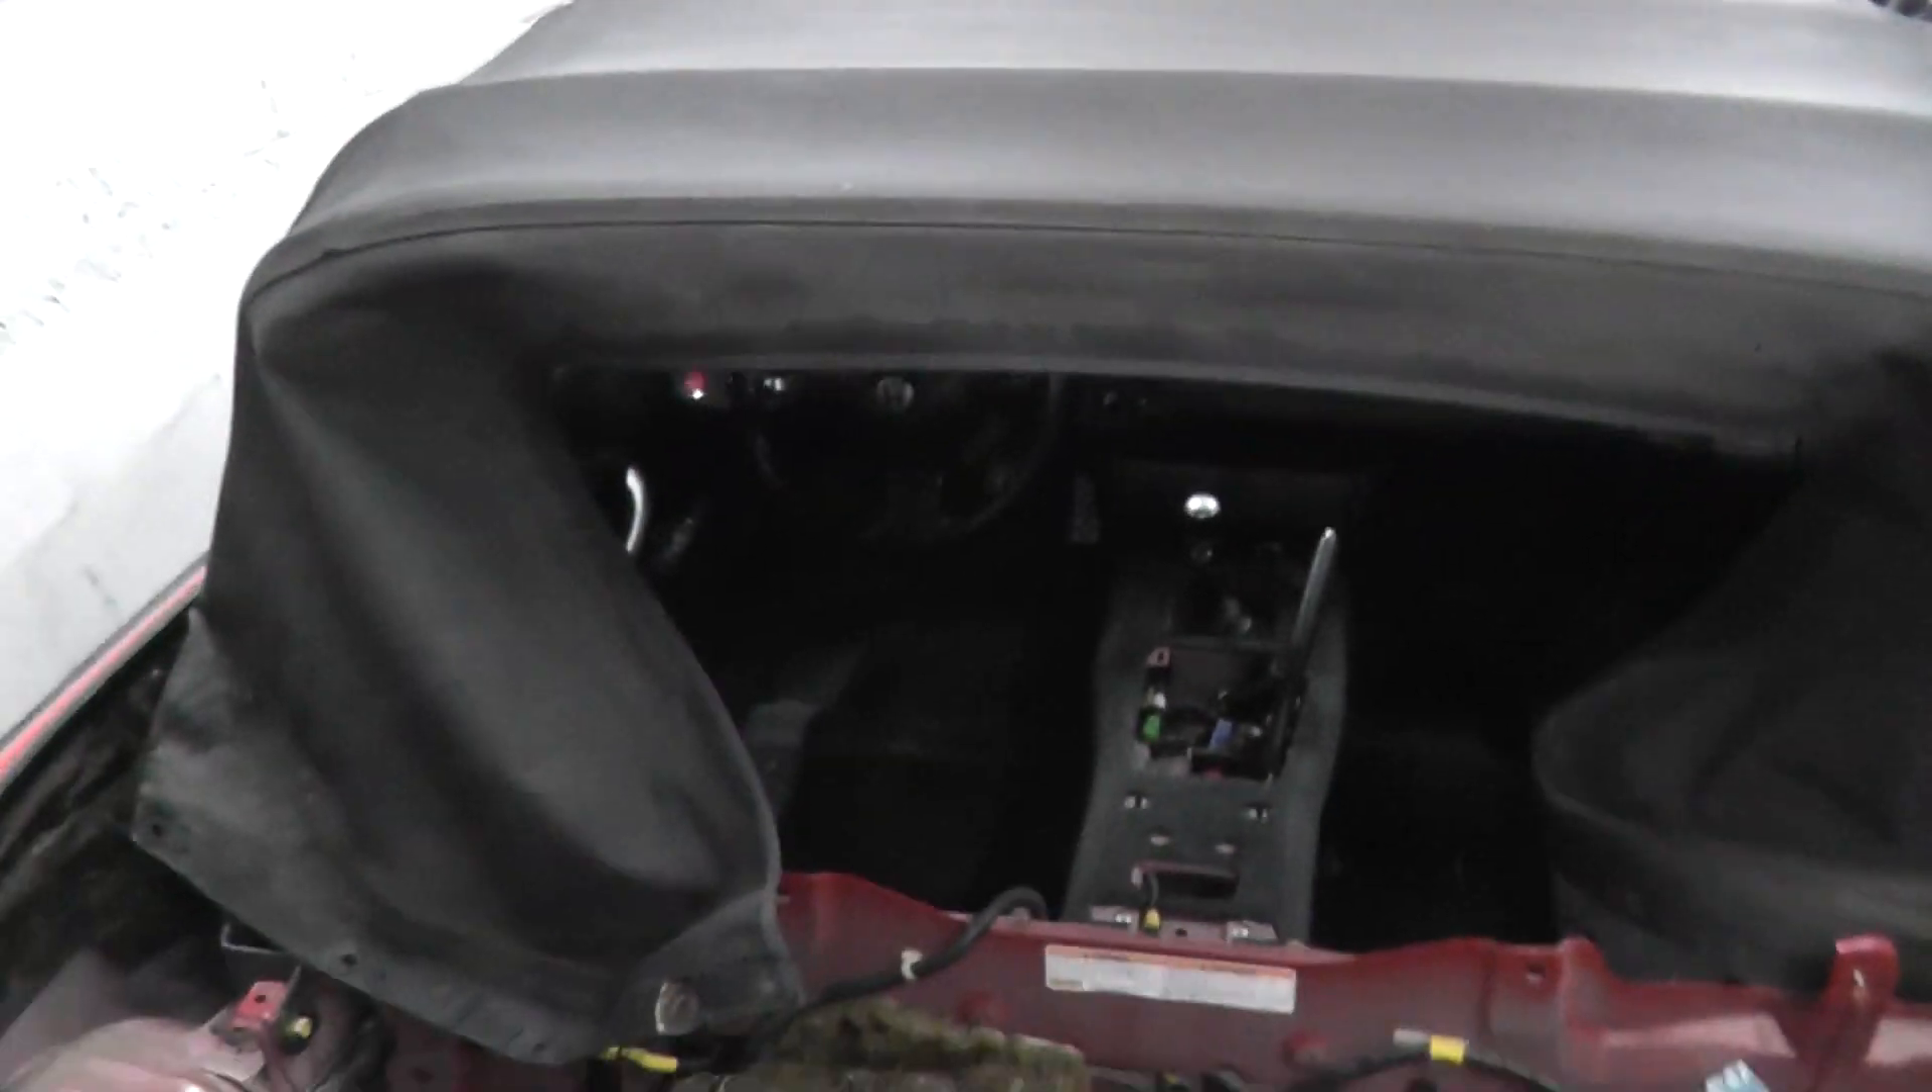I actually removed the stock window which is vinyl on these early cars because I was trying to get a glass top.